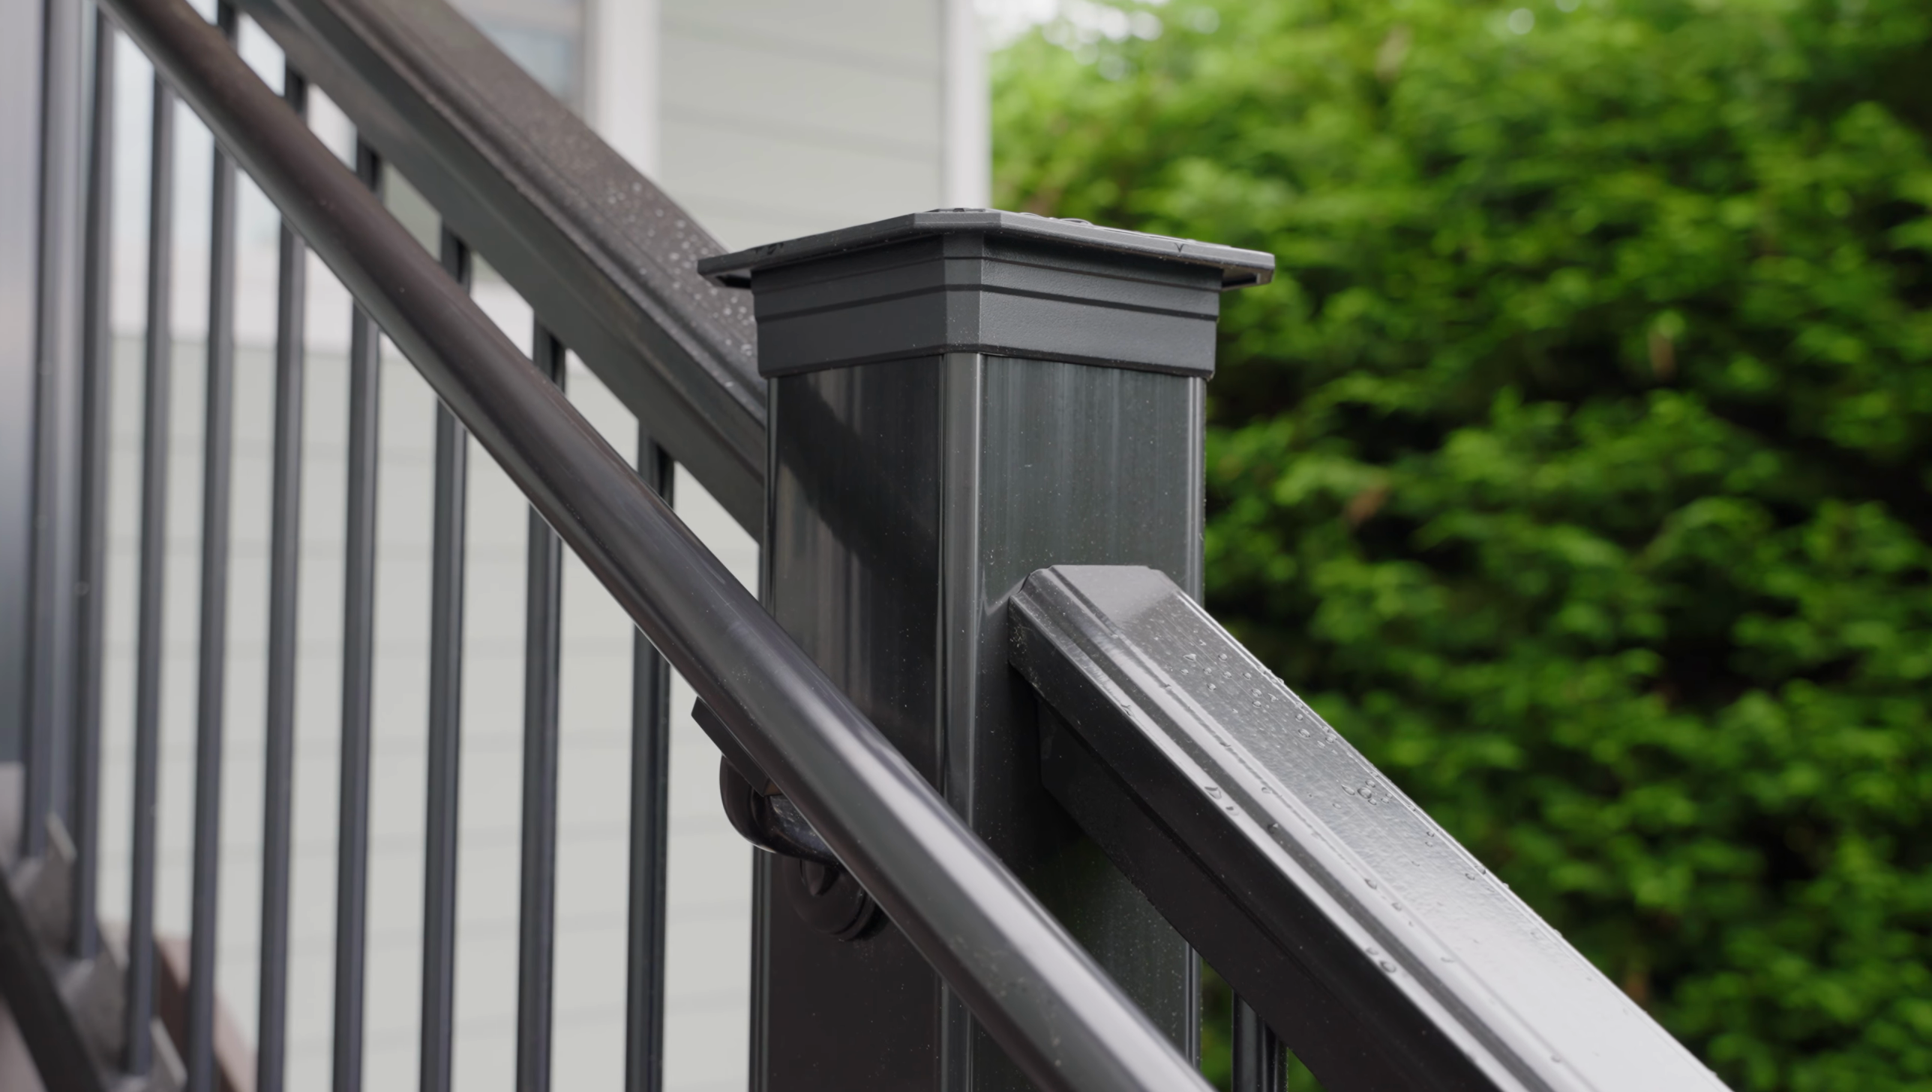As you can see, the middle of this railing run, the center post protrudes through the top of the rail.